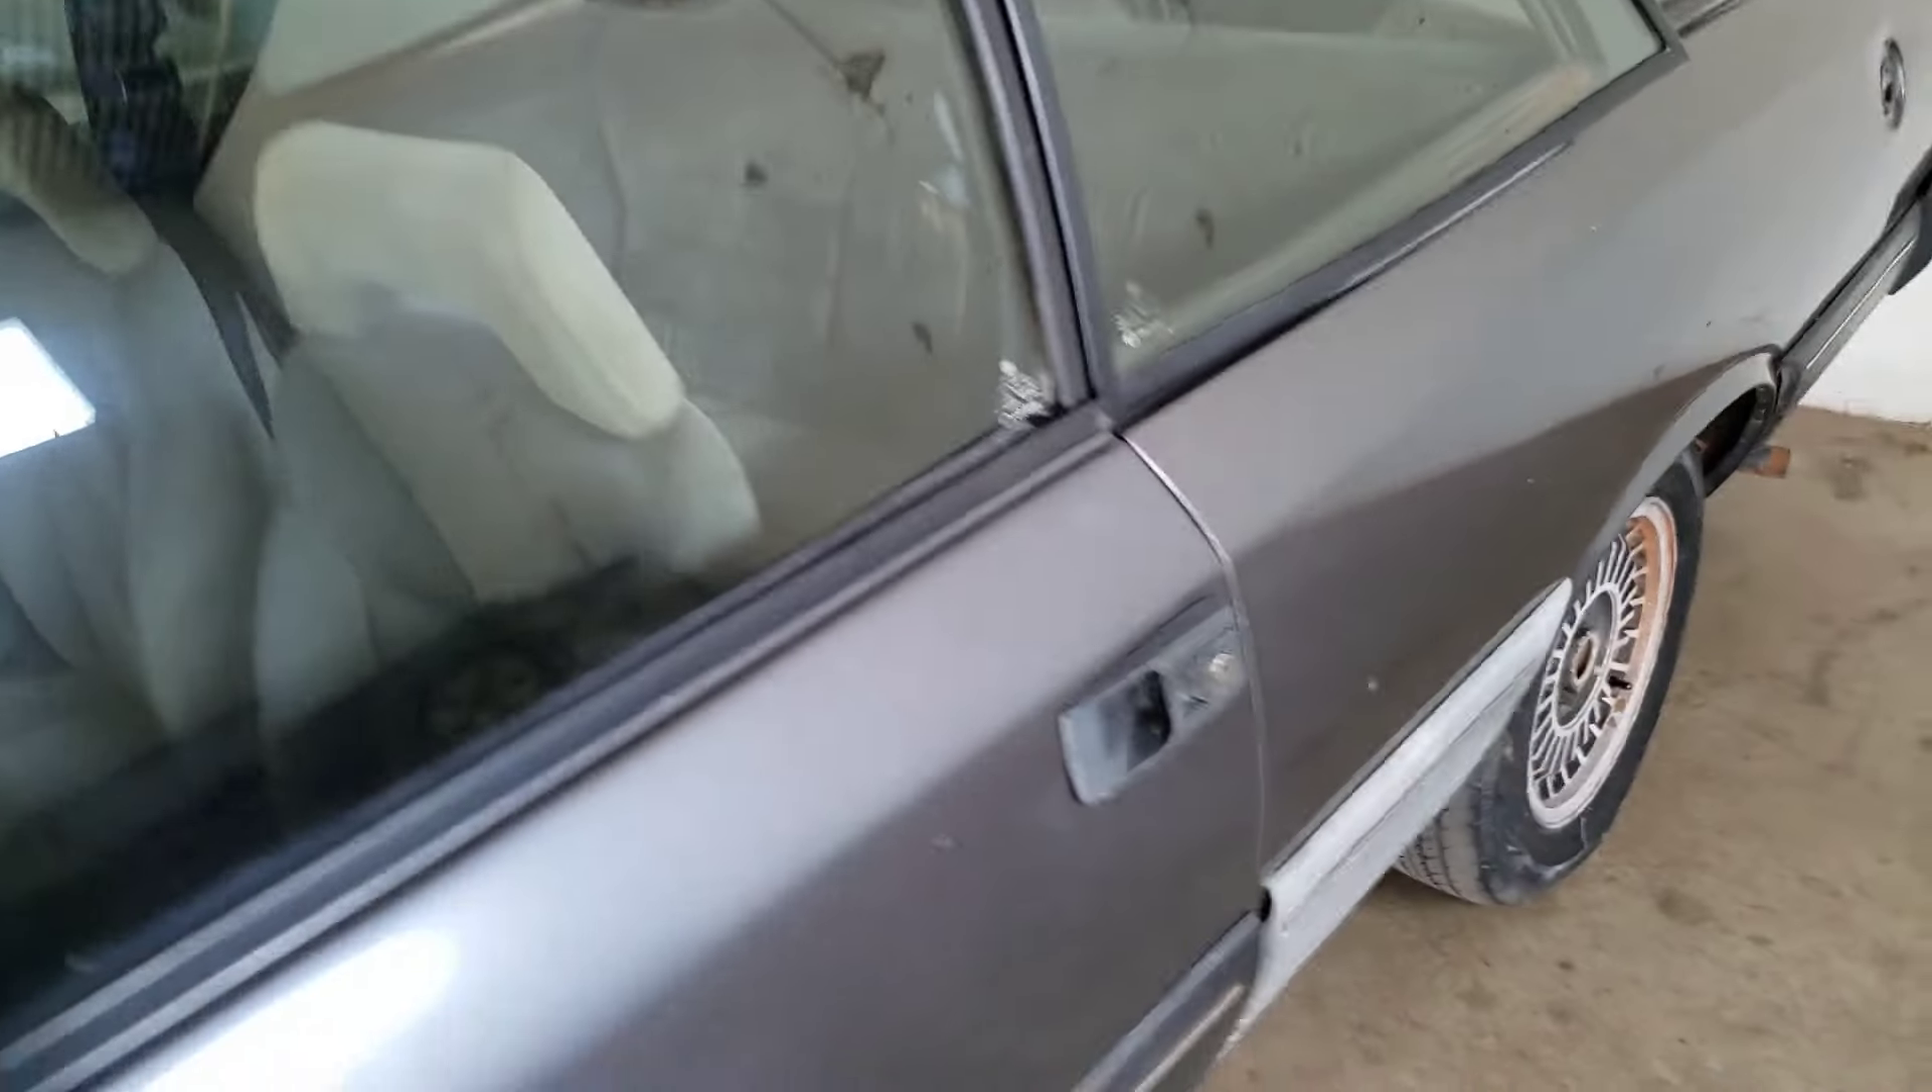A maçaneta Da porta Eu já coloquei.